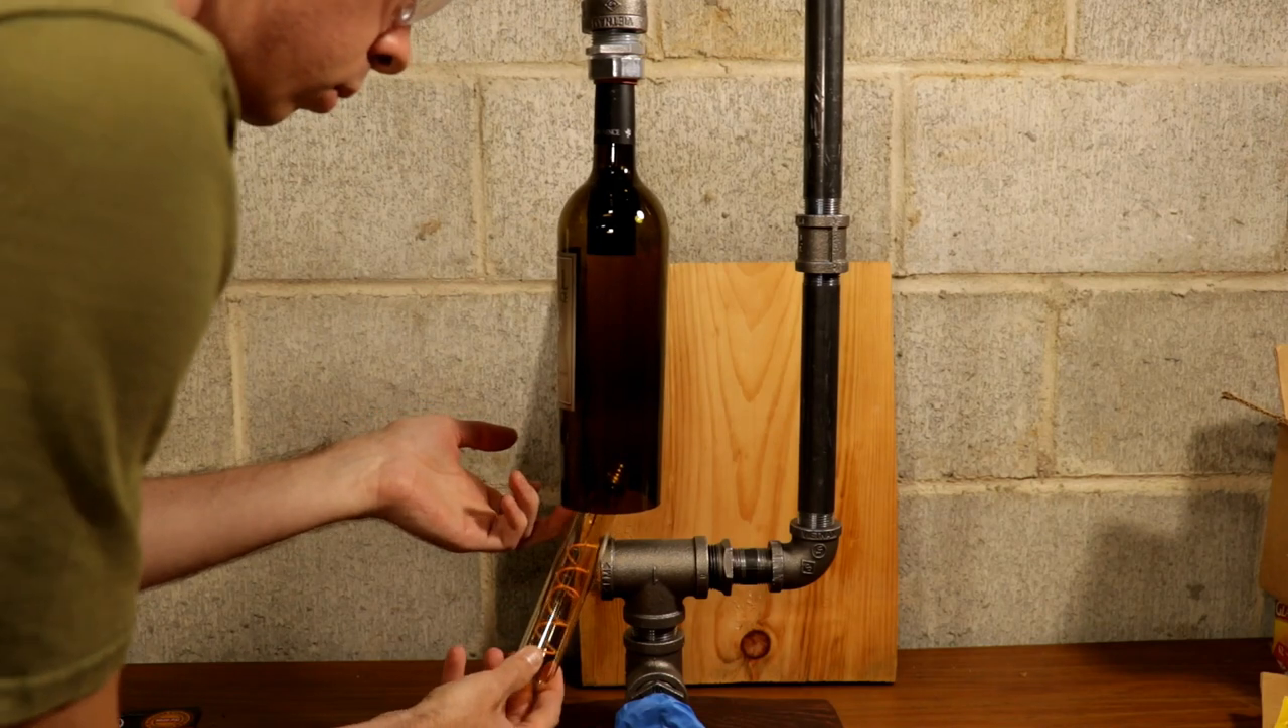But the bottle hangs directly over this T, which means there's really no room to get the light bulb into where the socket is up here.